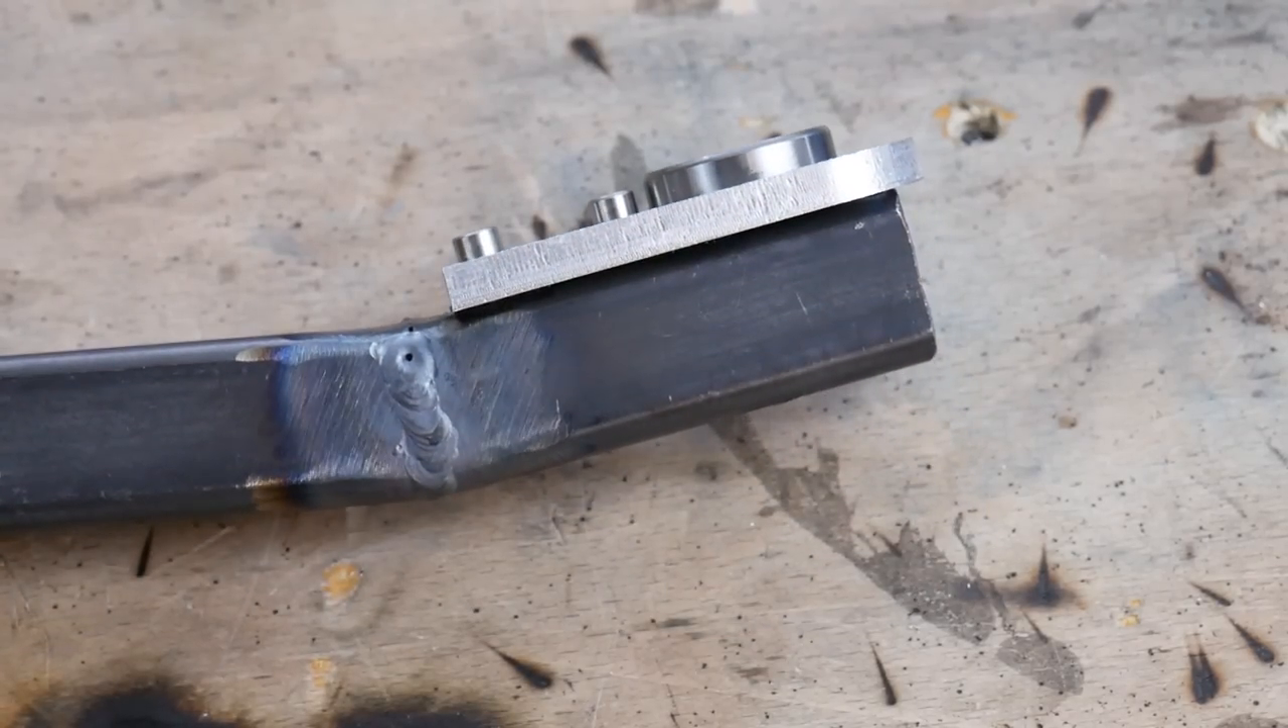I drilled and tapped the steel and screwed those bearing blocks on to each end of the chassis pieces that I'd already made.